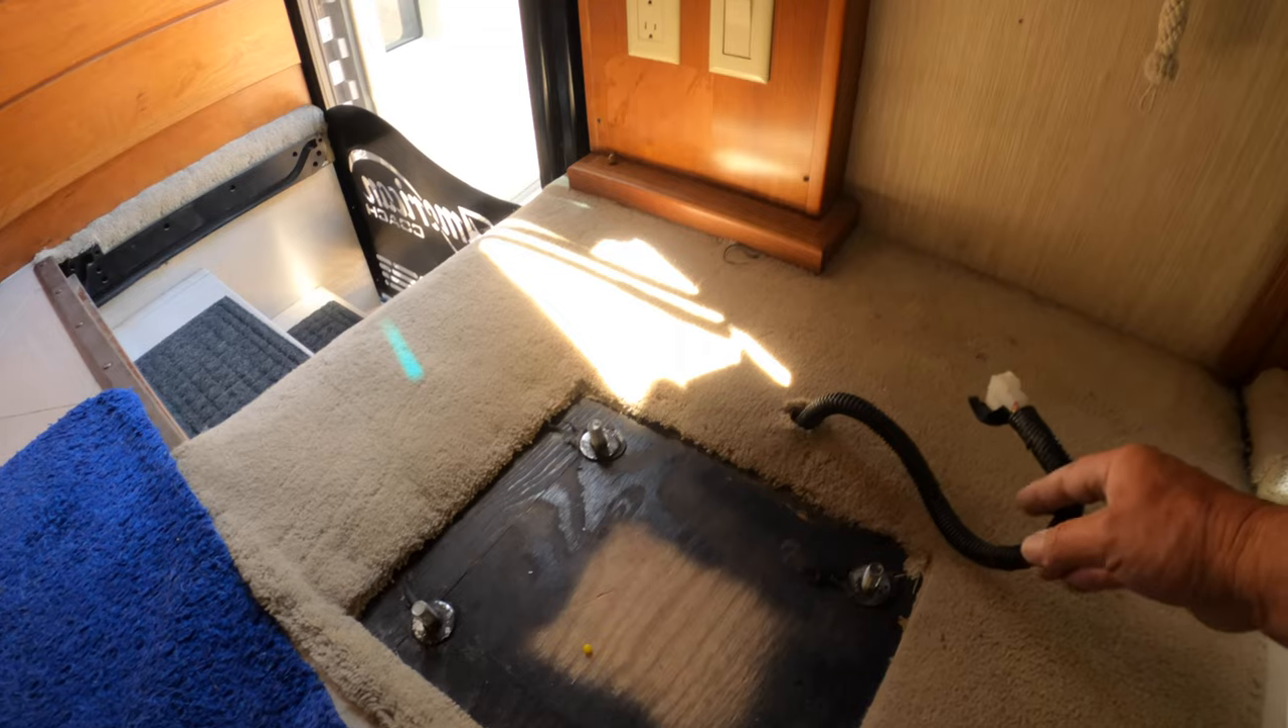Okay, I removed the passenger seat or passenger chair and there's only four bolts on it right here underneath and then just one wire connector.